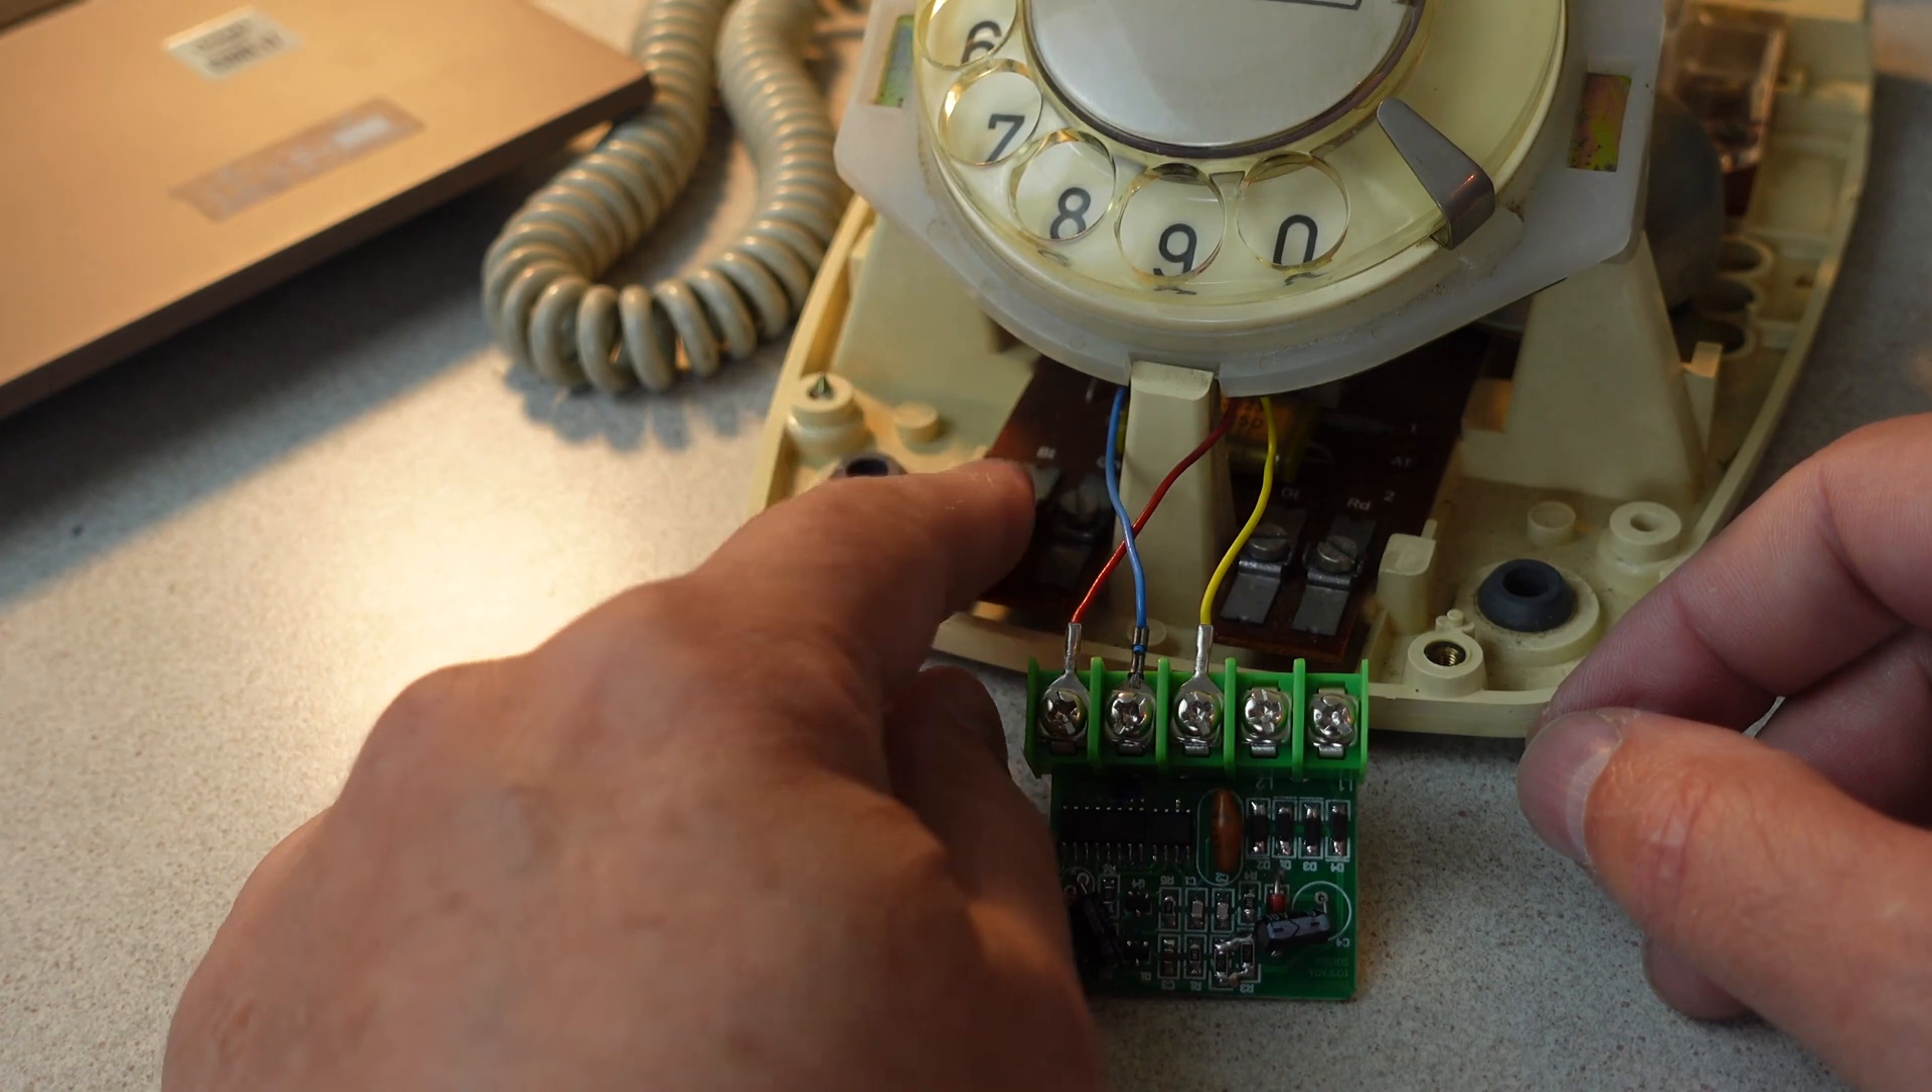Nou de kieschijf die zit nu aangesloten. Hou ik er nog twee connectors over.